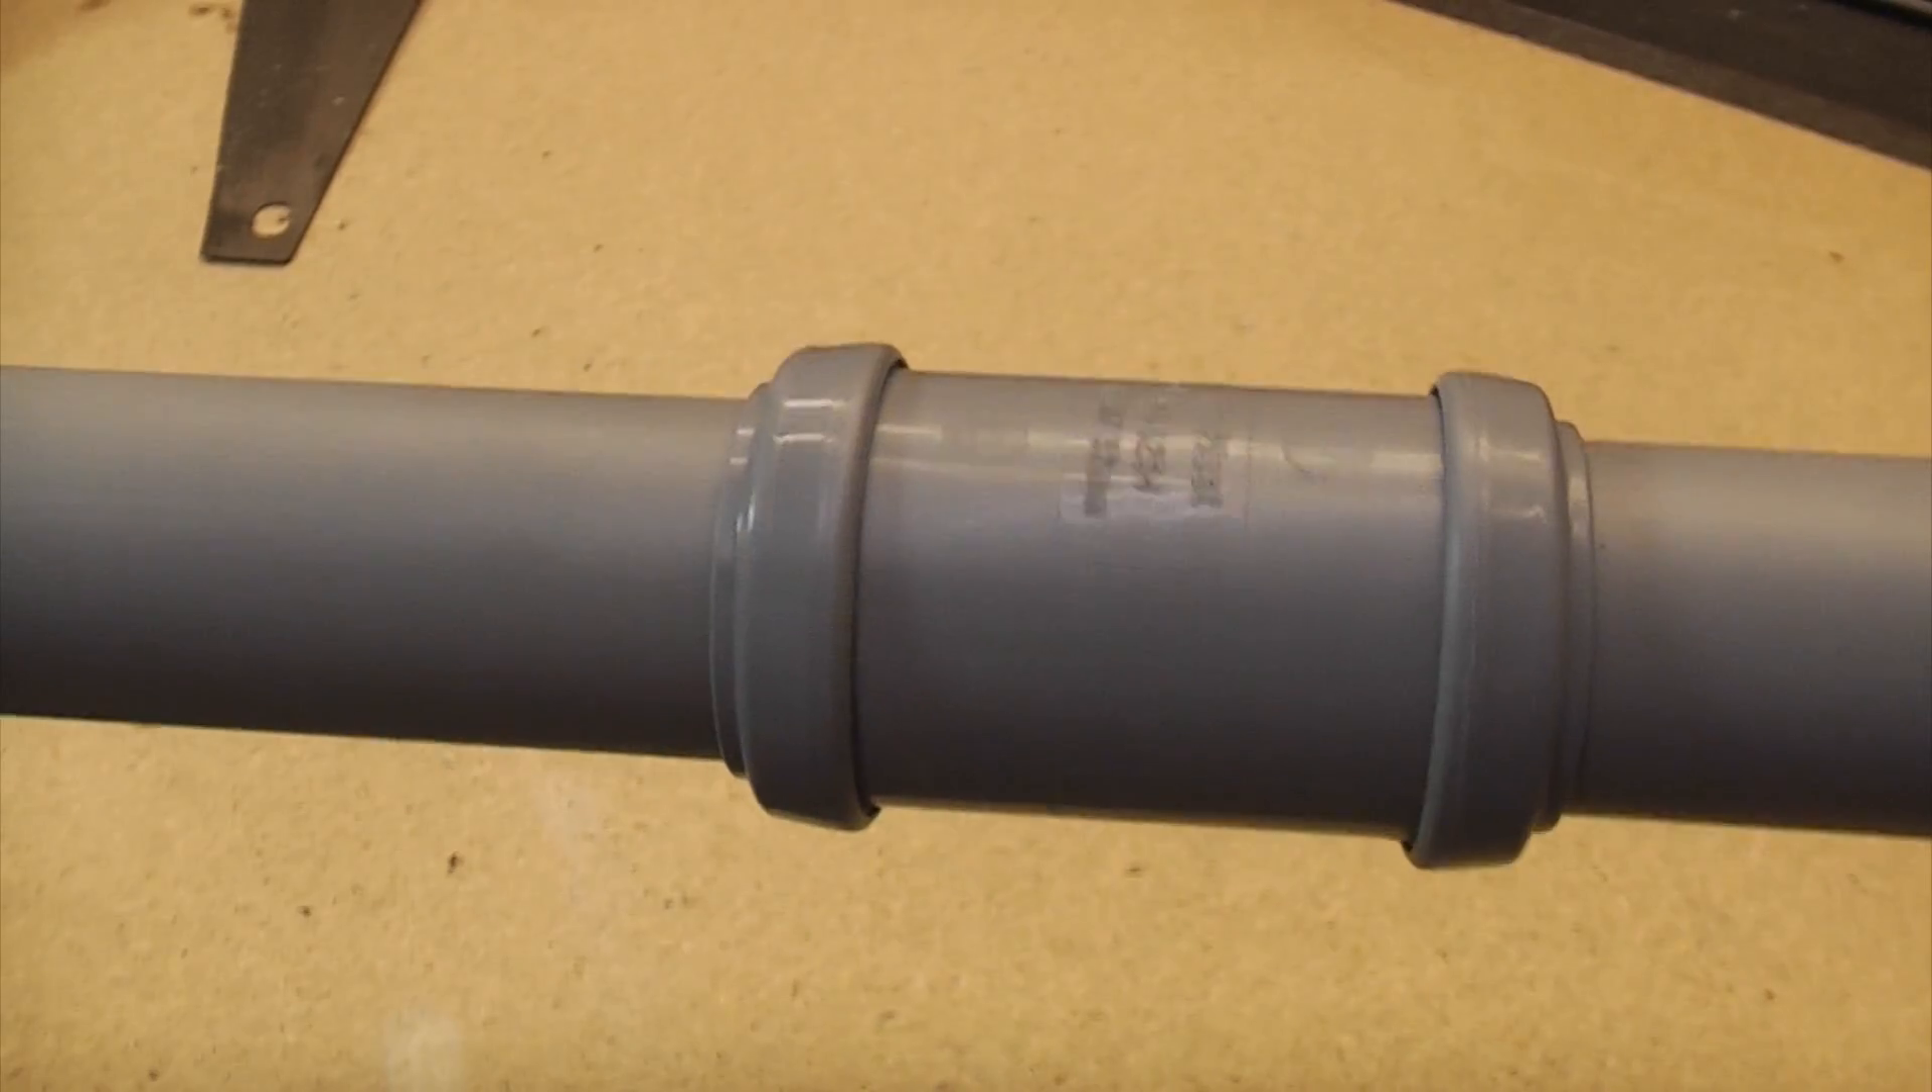And now we've got a push fit joint that's made.